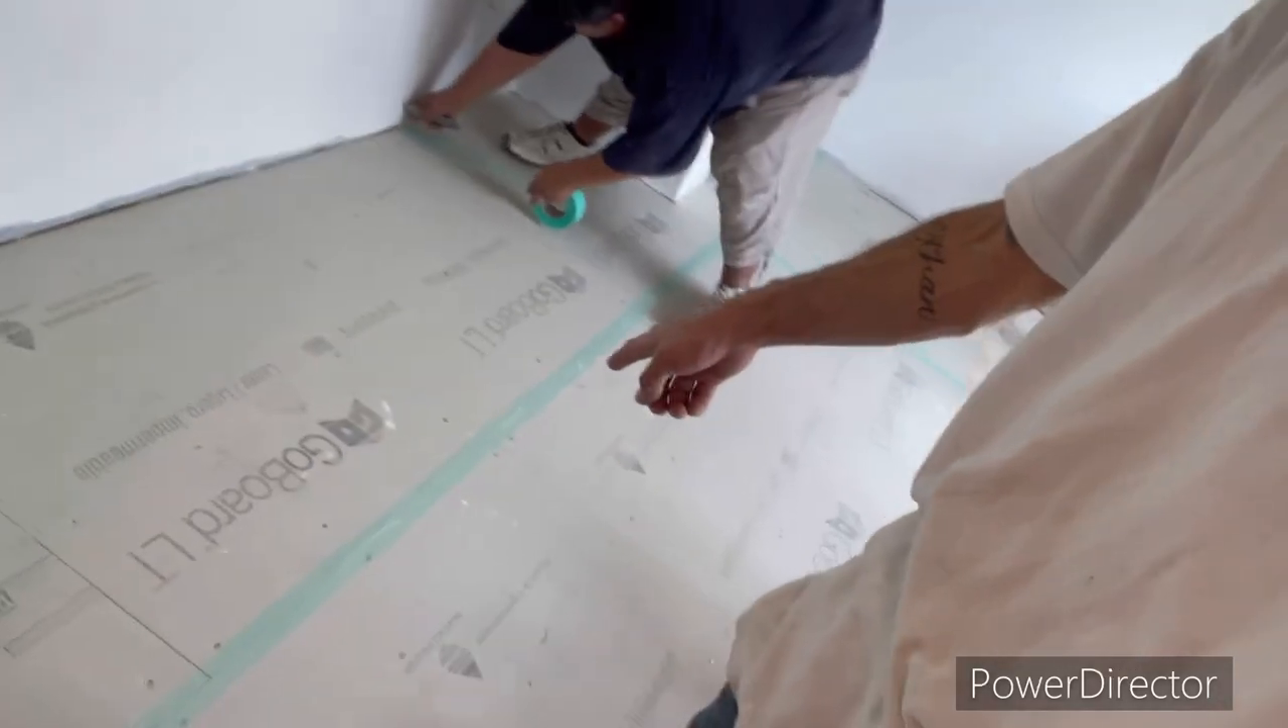All right so he's working on putting up the fiber tape on each seam and before we leave today I'm going to mud those in that way this floor will be ready for install tomorrow.